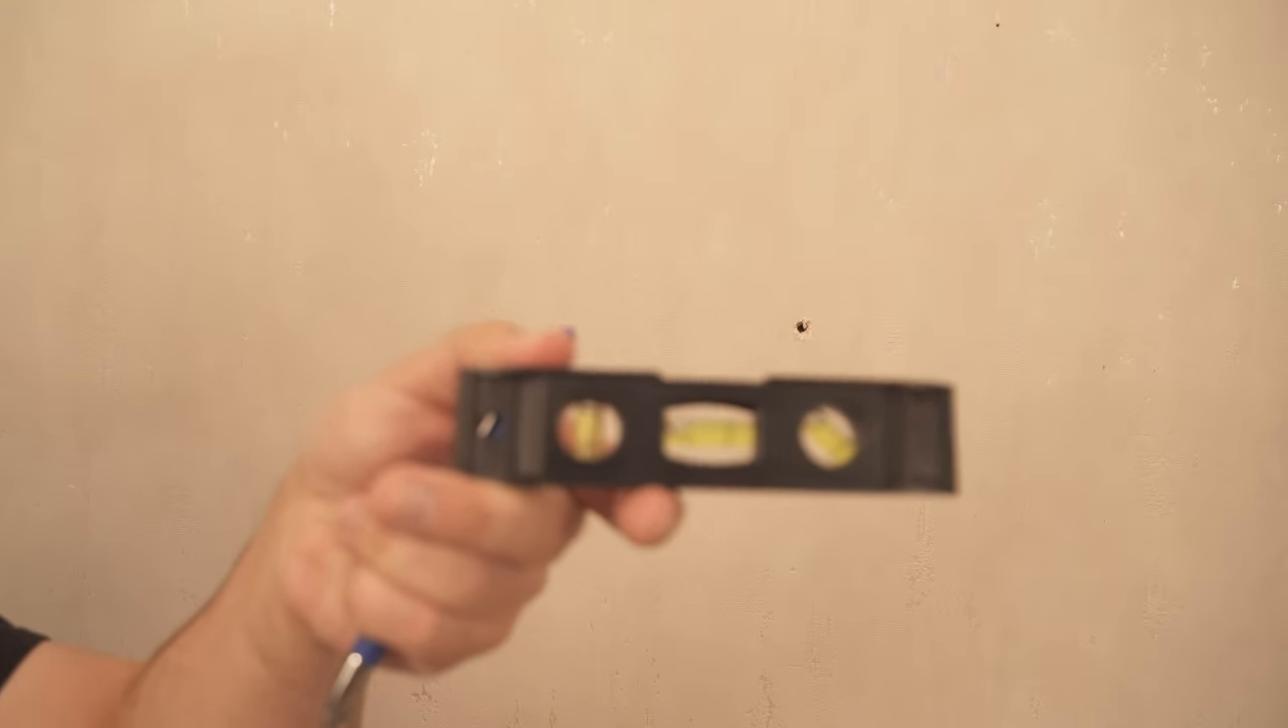Jetzt müssen wir die Wandhalterung aber noch an die Wand bringen.